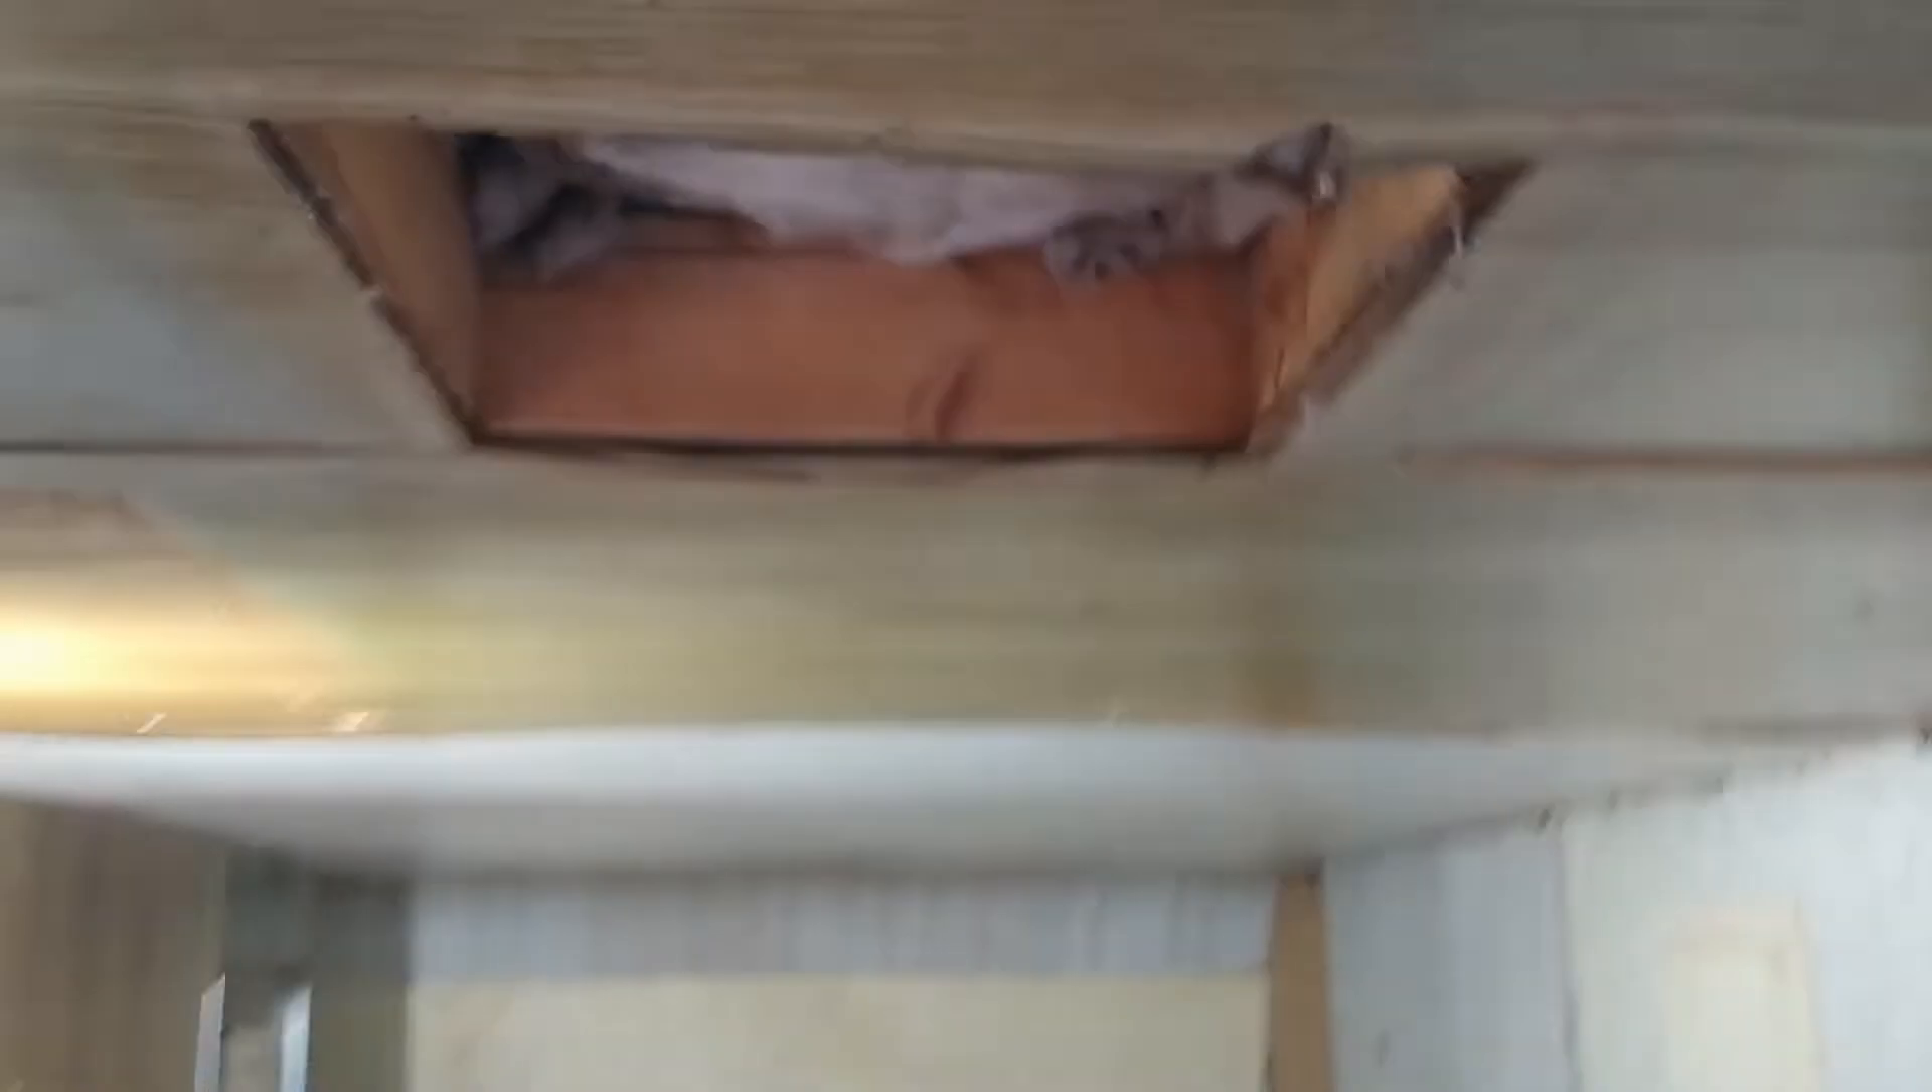I still have to cover this hole here in the ceiling.